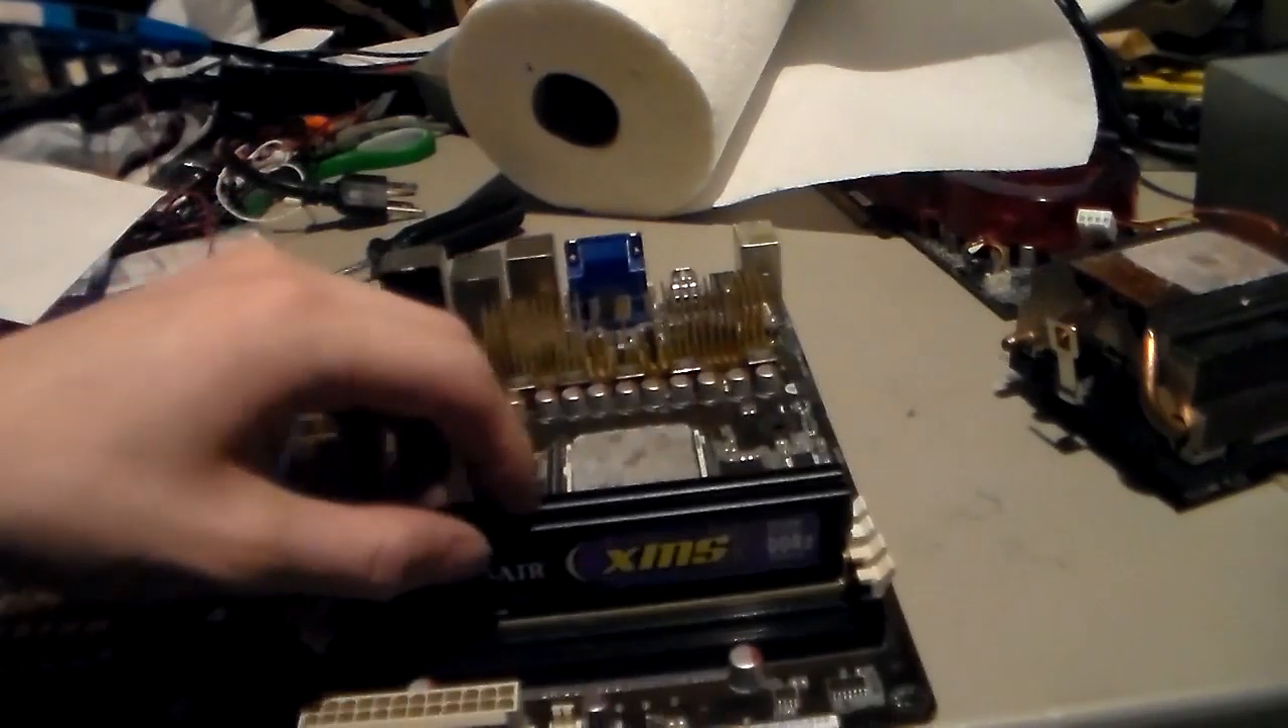Back to our board. You've got your RAM put in already.